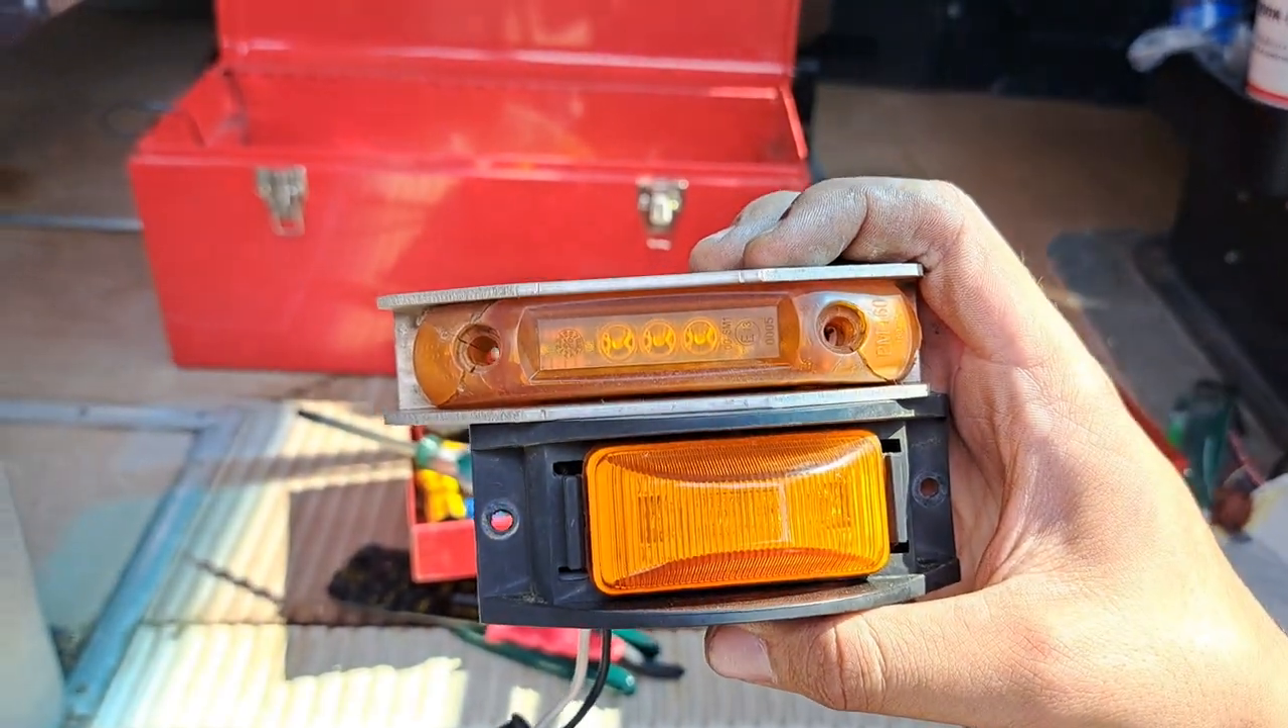Screw holes are just a little bit off.